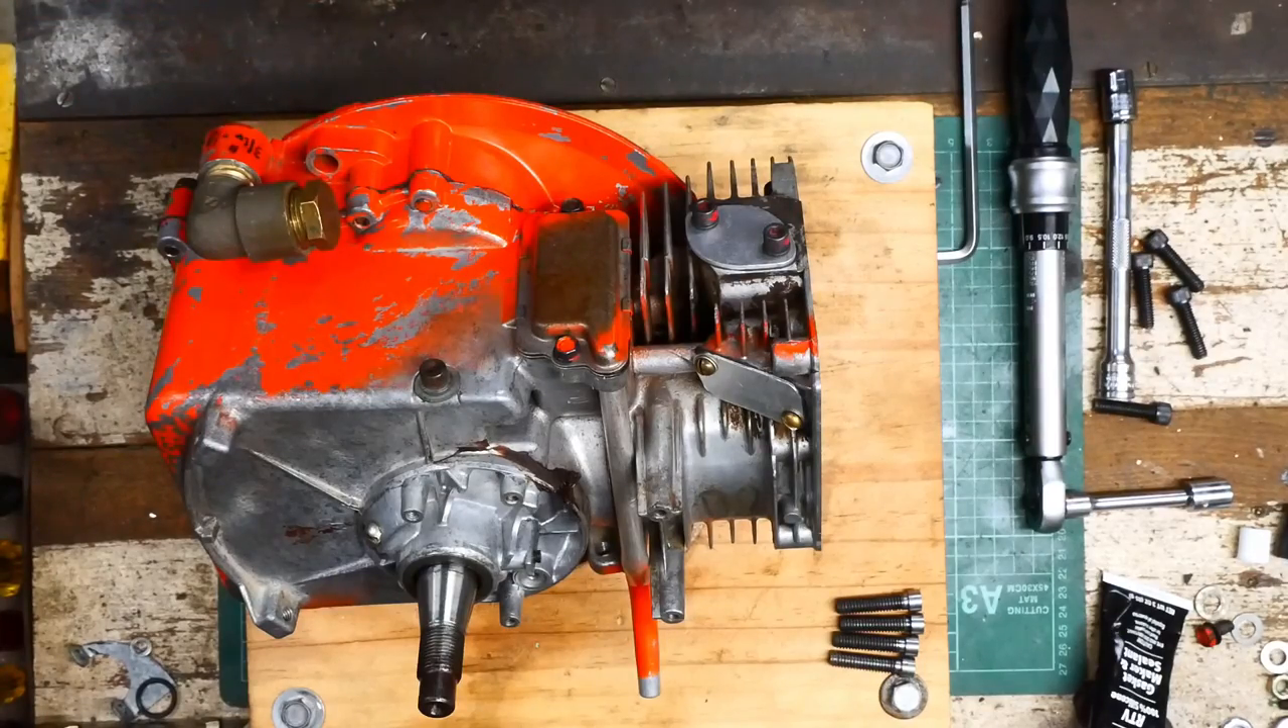So at this stage, the, uh, crankcase is pretty well closed up again.